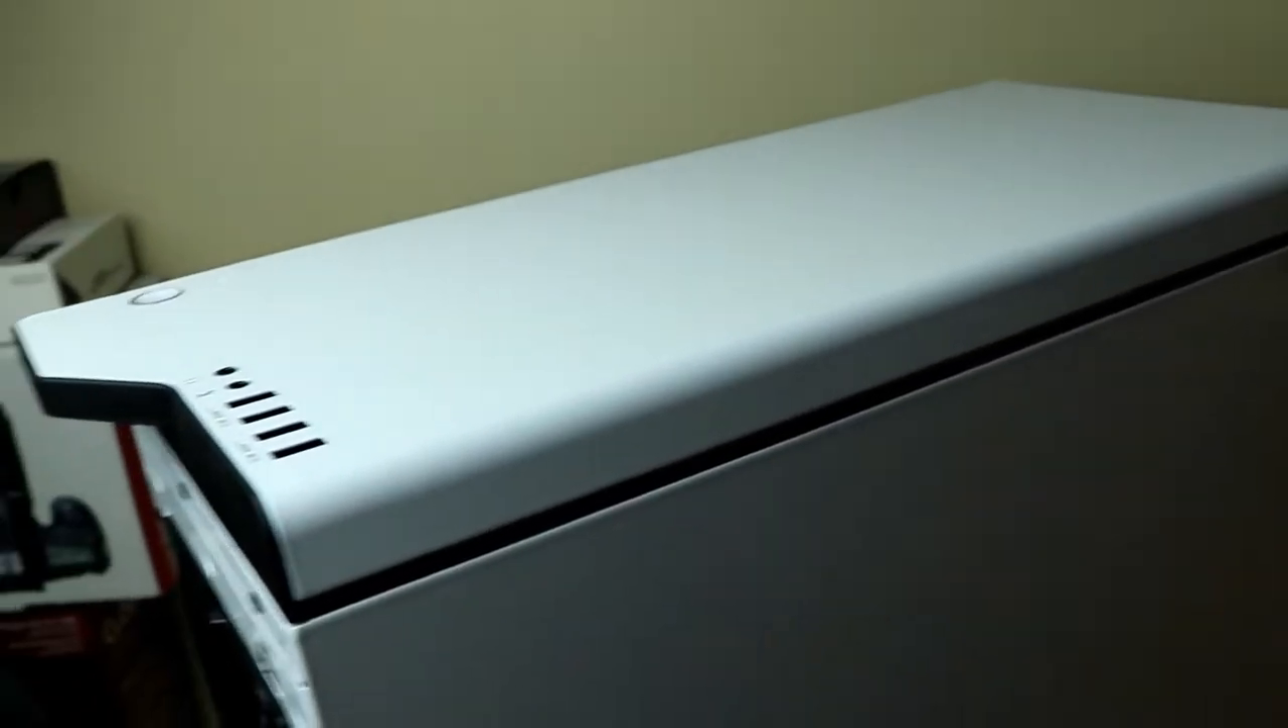All right, so we put on the side panel and the top.